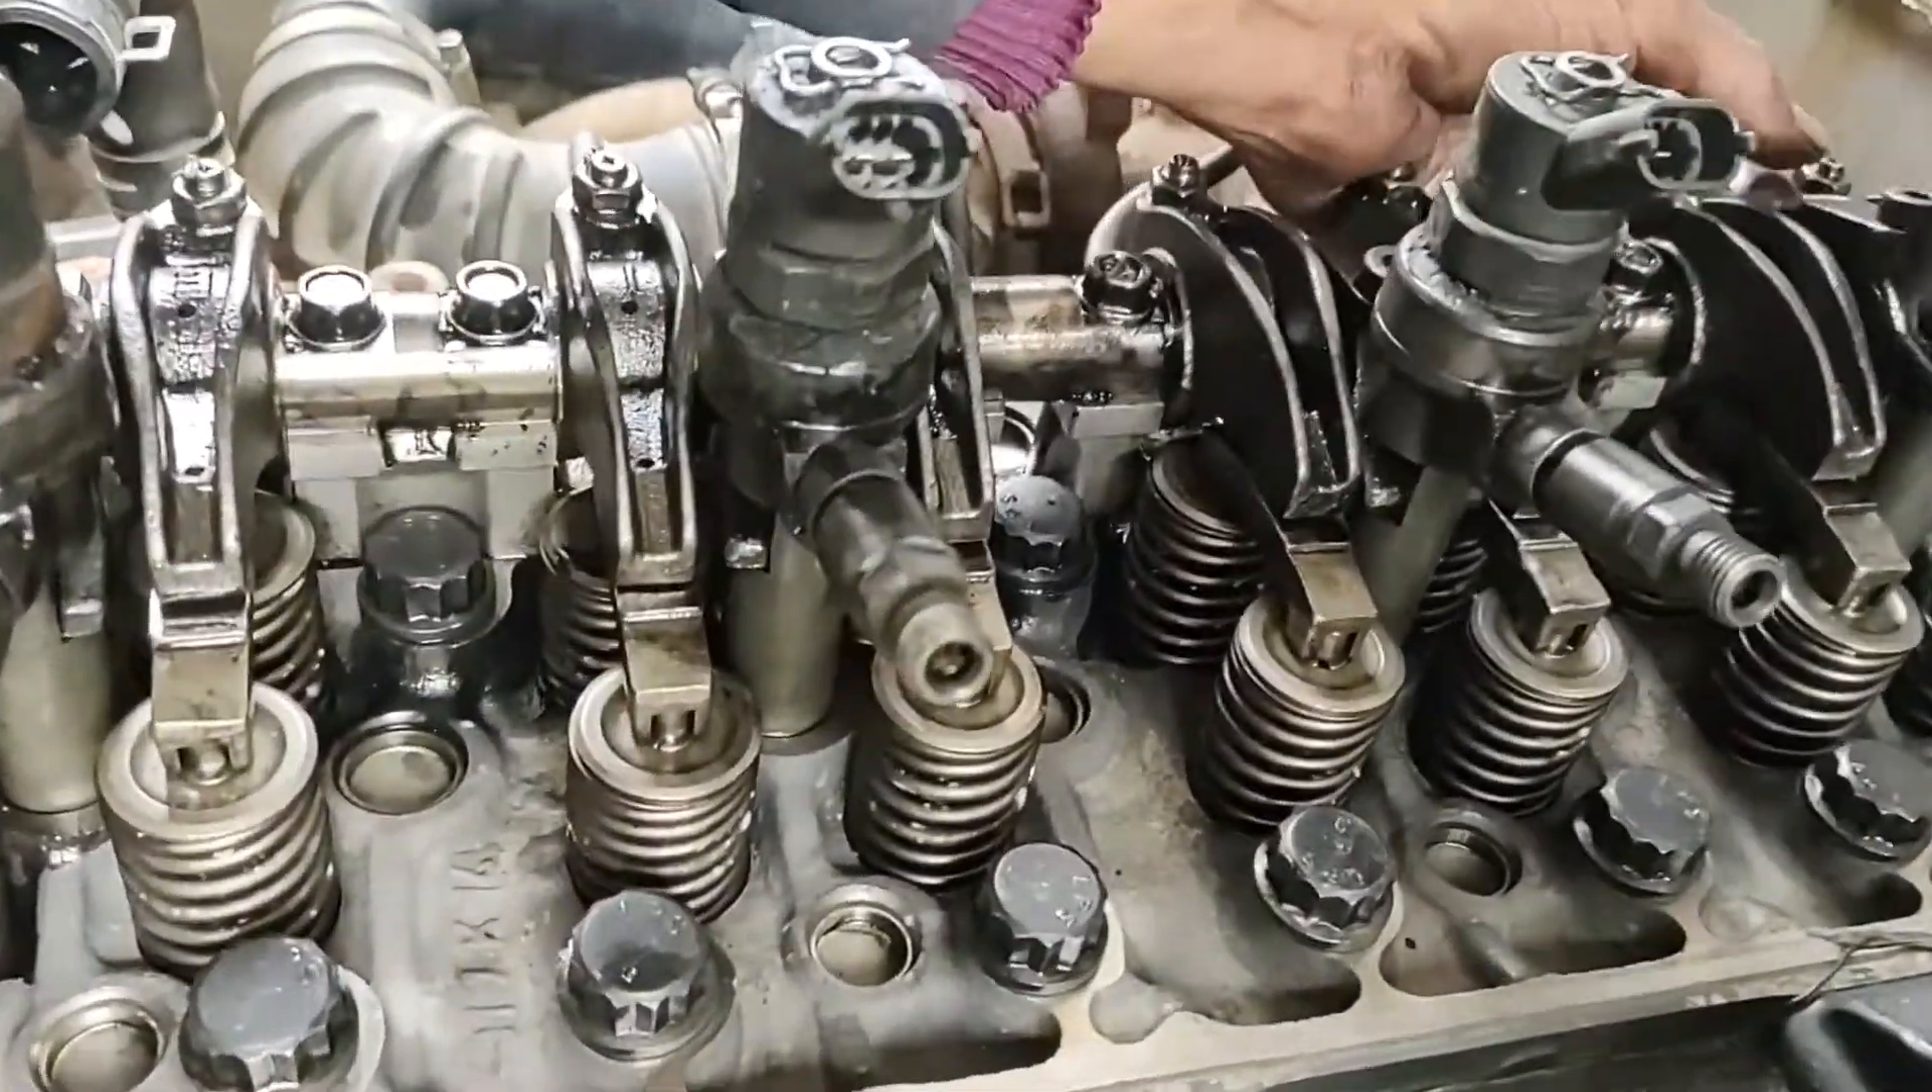तो यह इन्जेक्टर्स लग चुके हैं।